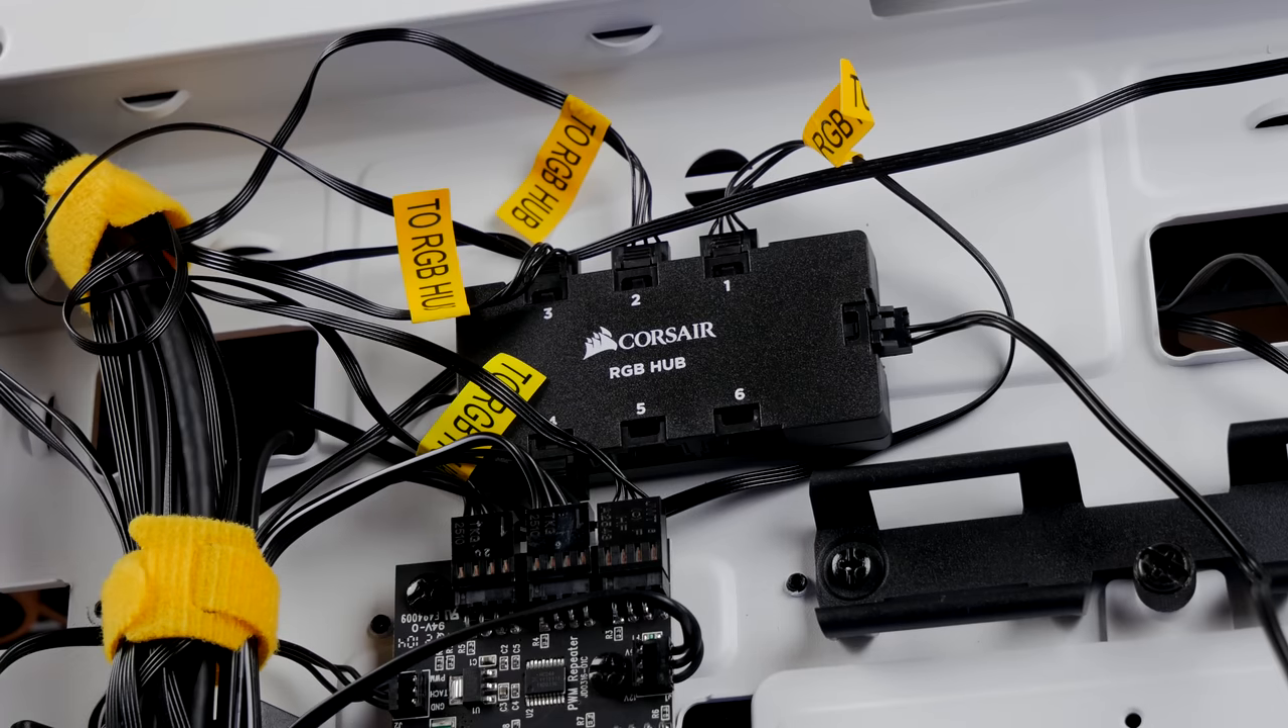Here you can see one of the RGB hubs mounted at the top, you'll see that I have four fans installed on it, and there are four fans connected to it.